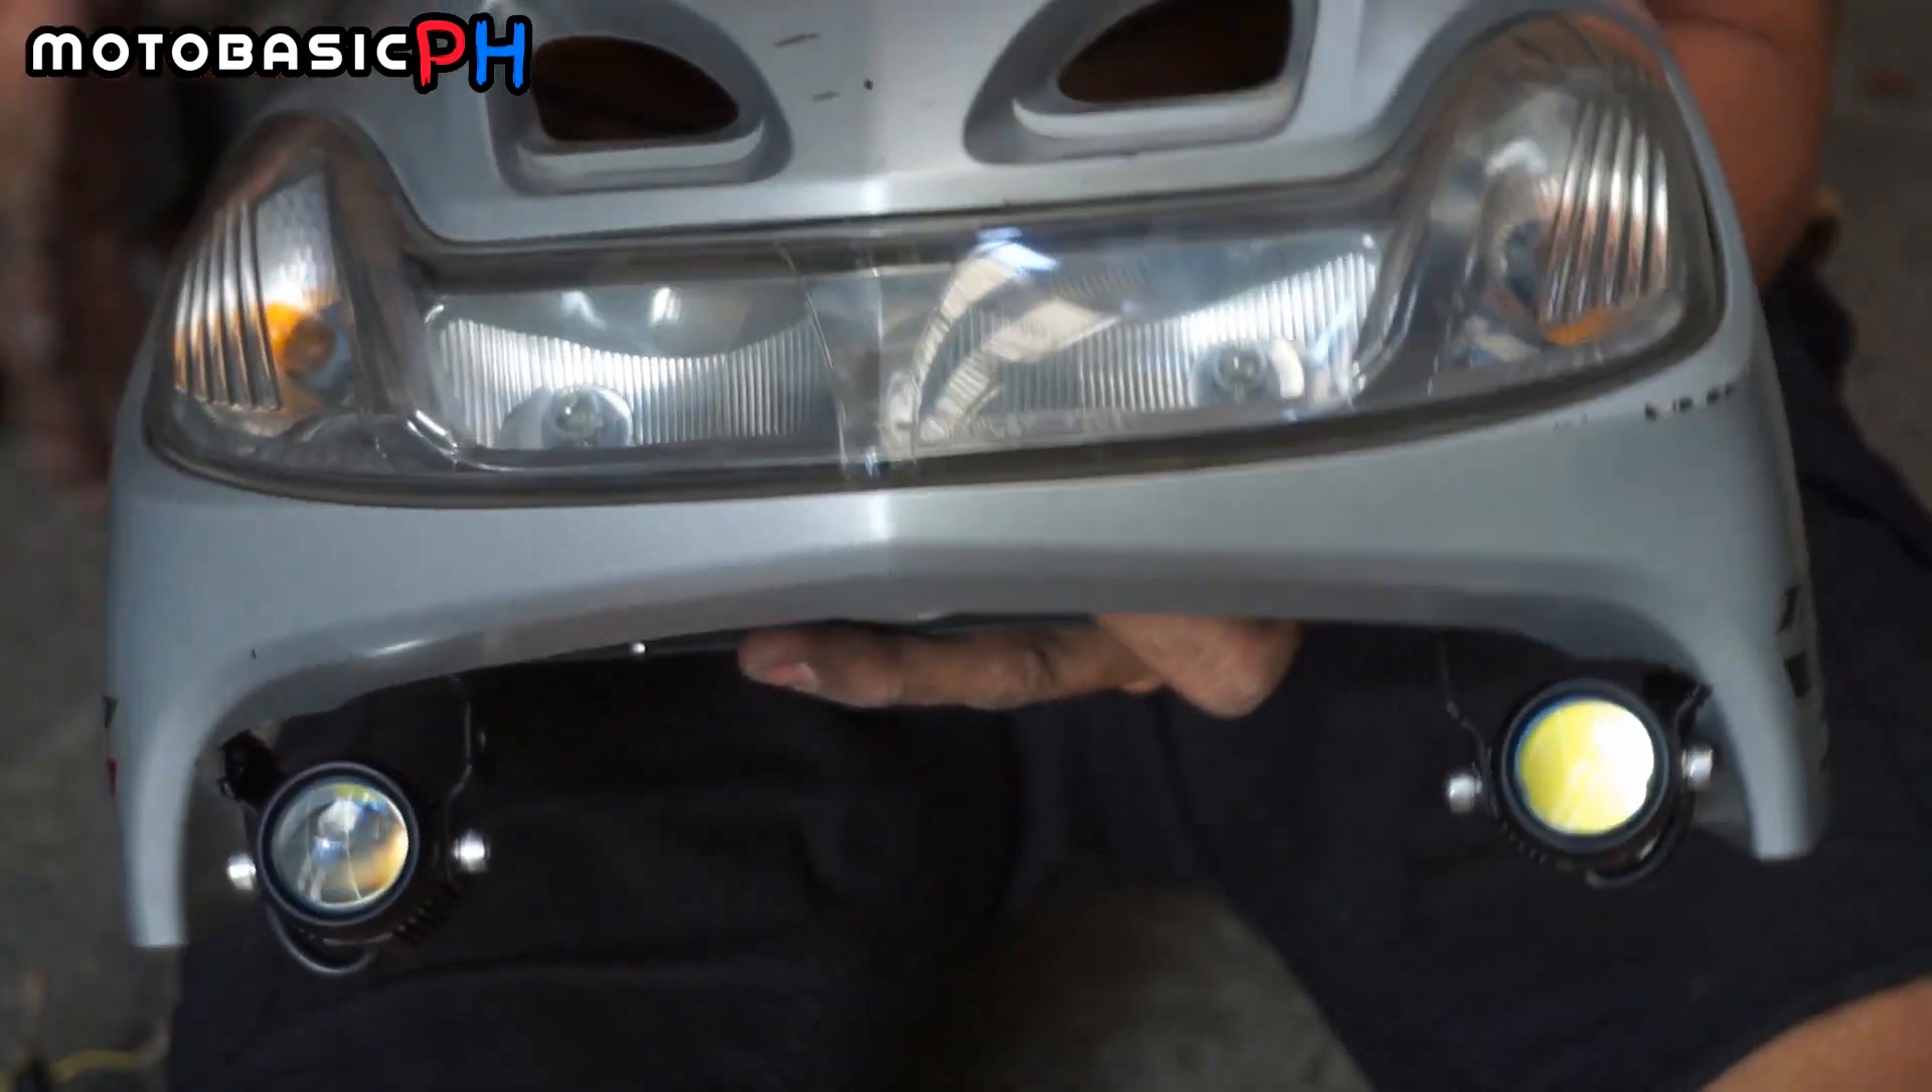Tapos na Yung driving light Na nakakabit.